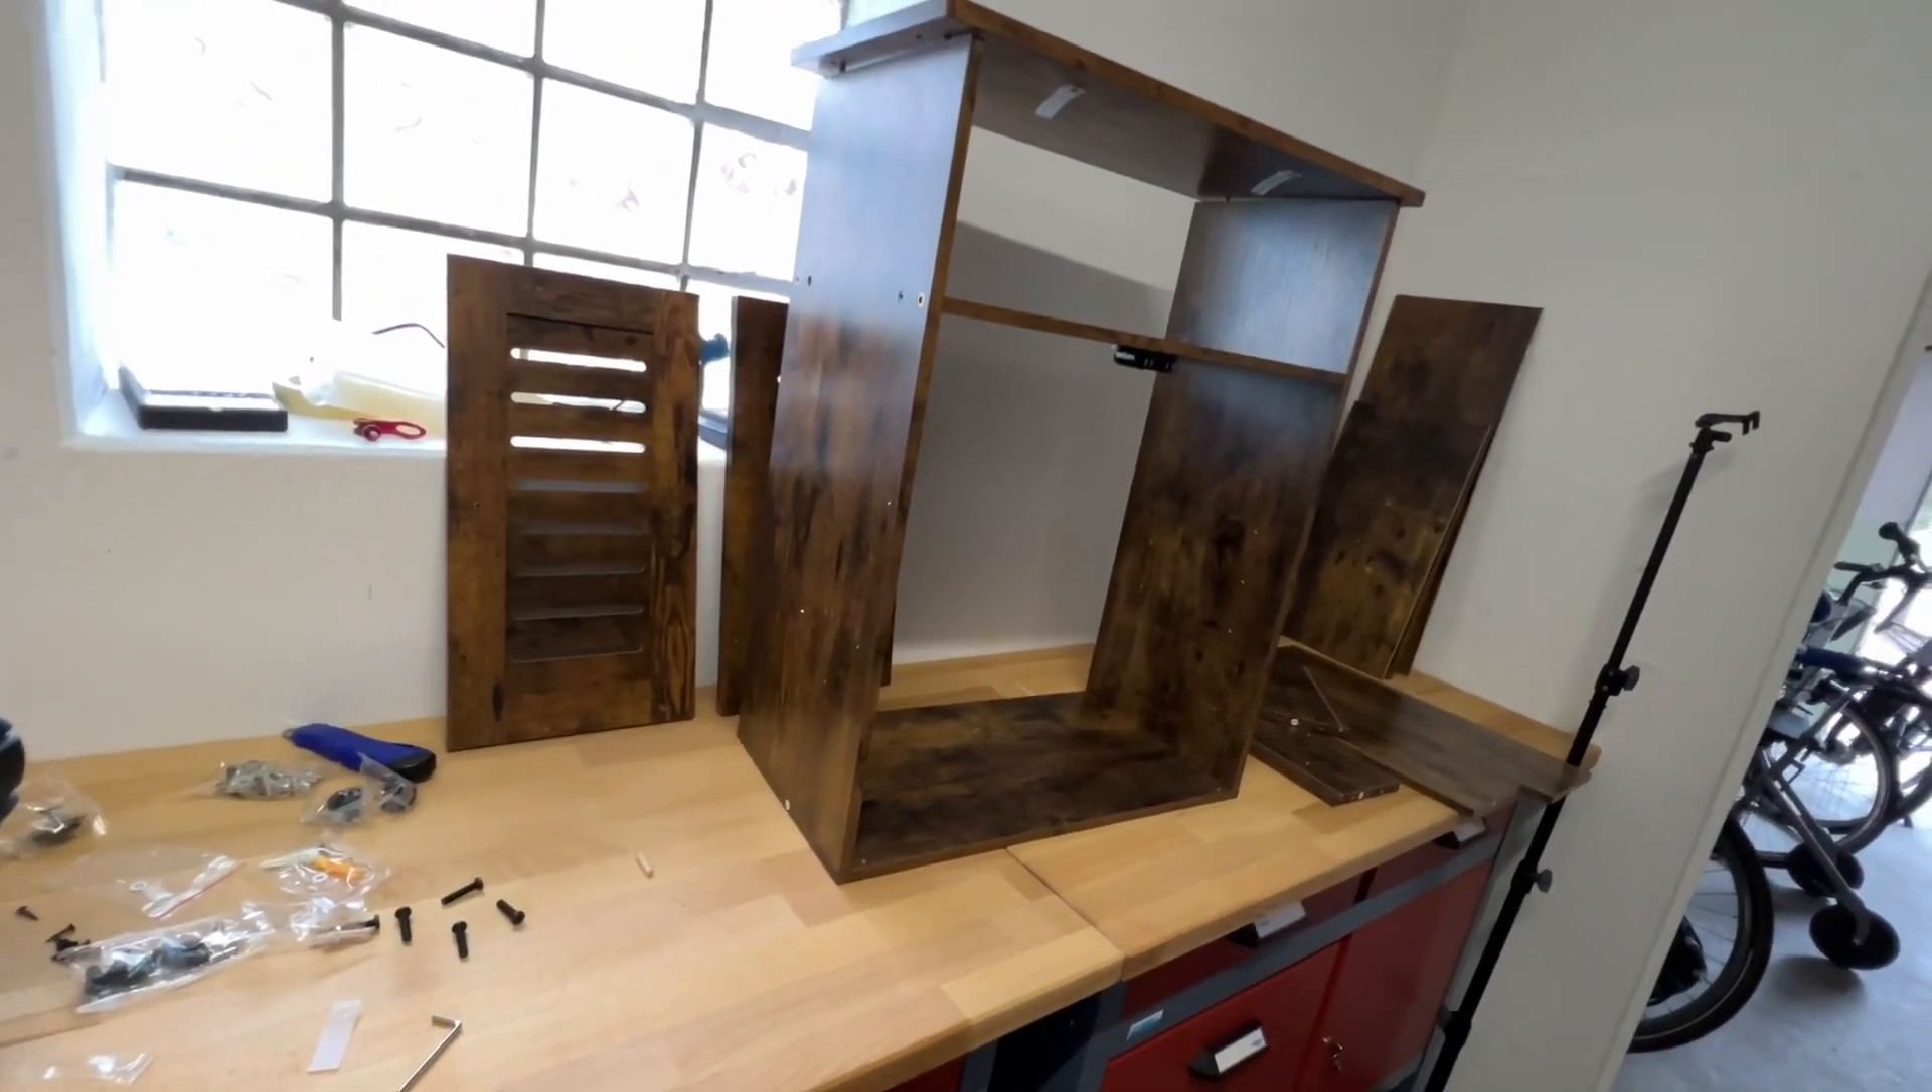So, guck mal hier, jetzt haben wir schon richtig einen schönen Korpus am Start.